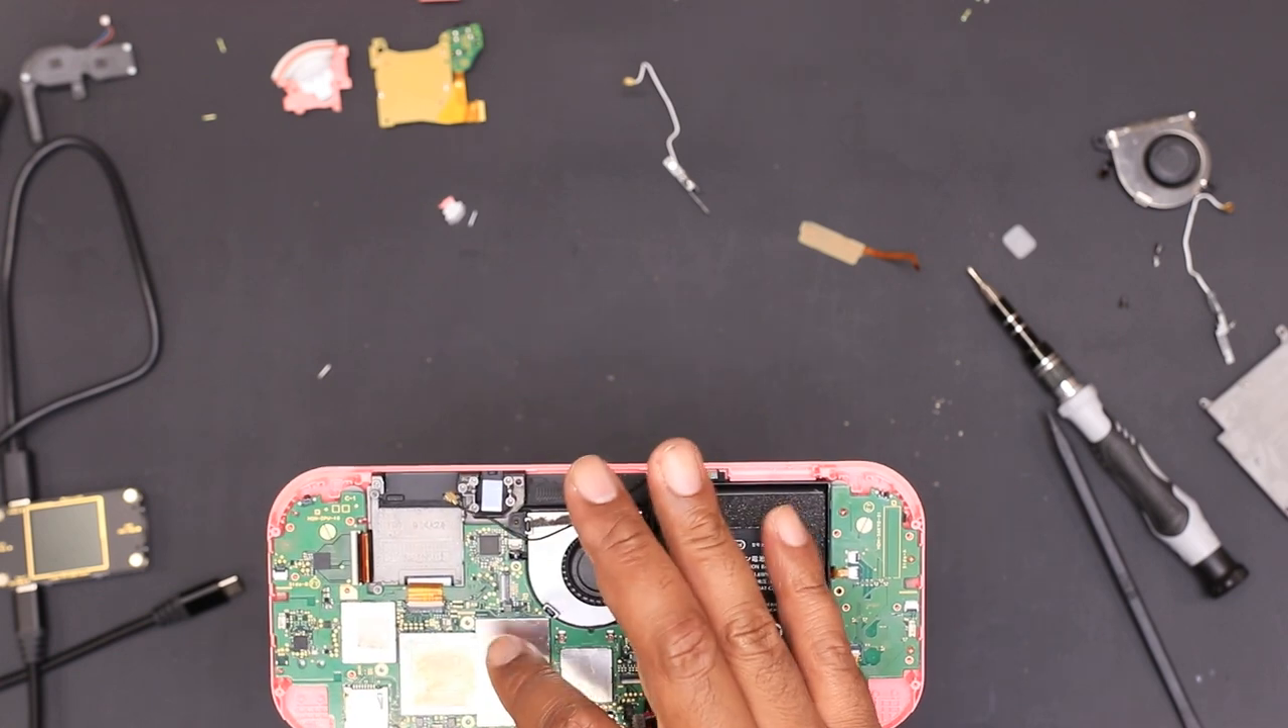So what I've done is I've taken my original board here and I've put it into the original case here.